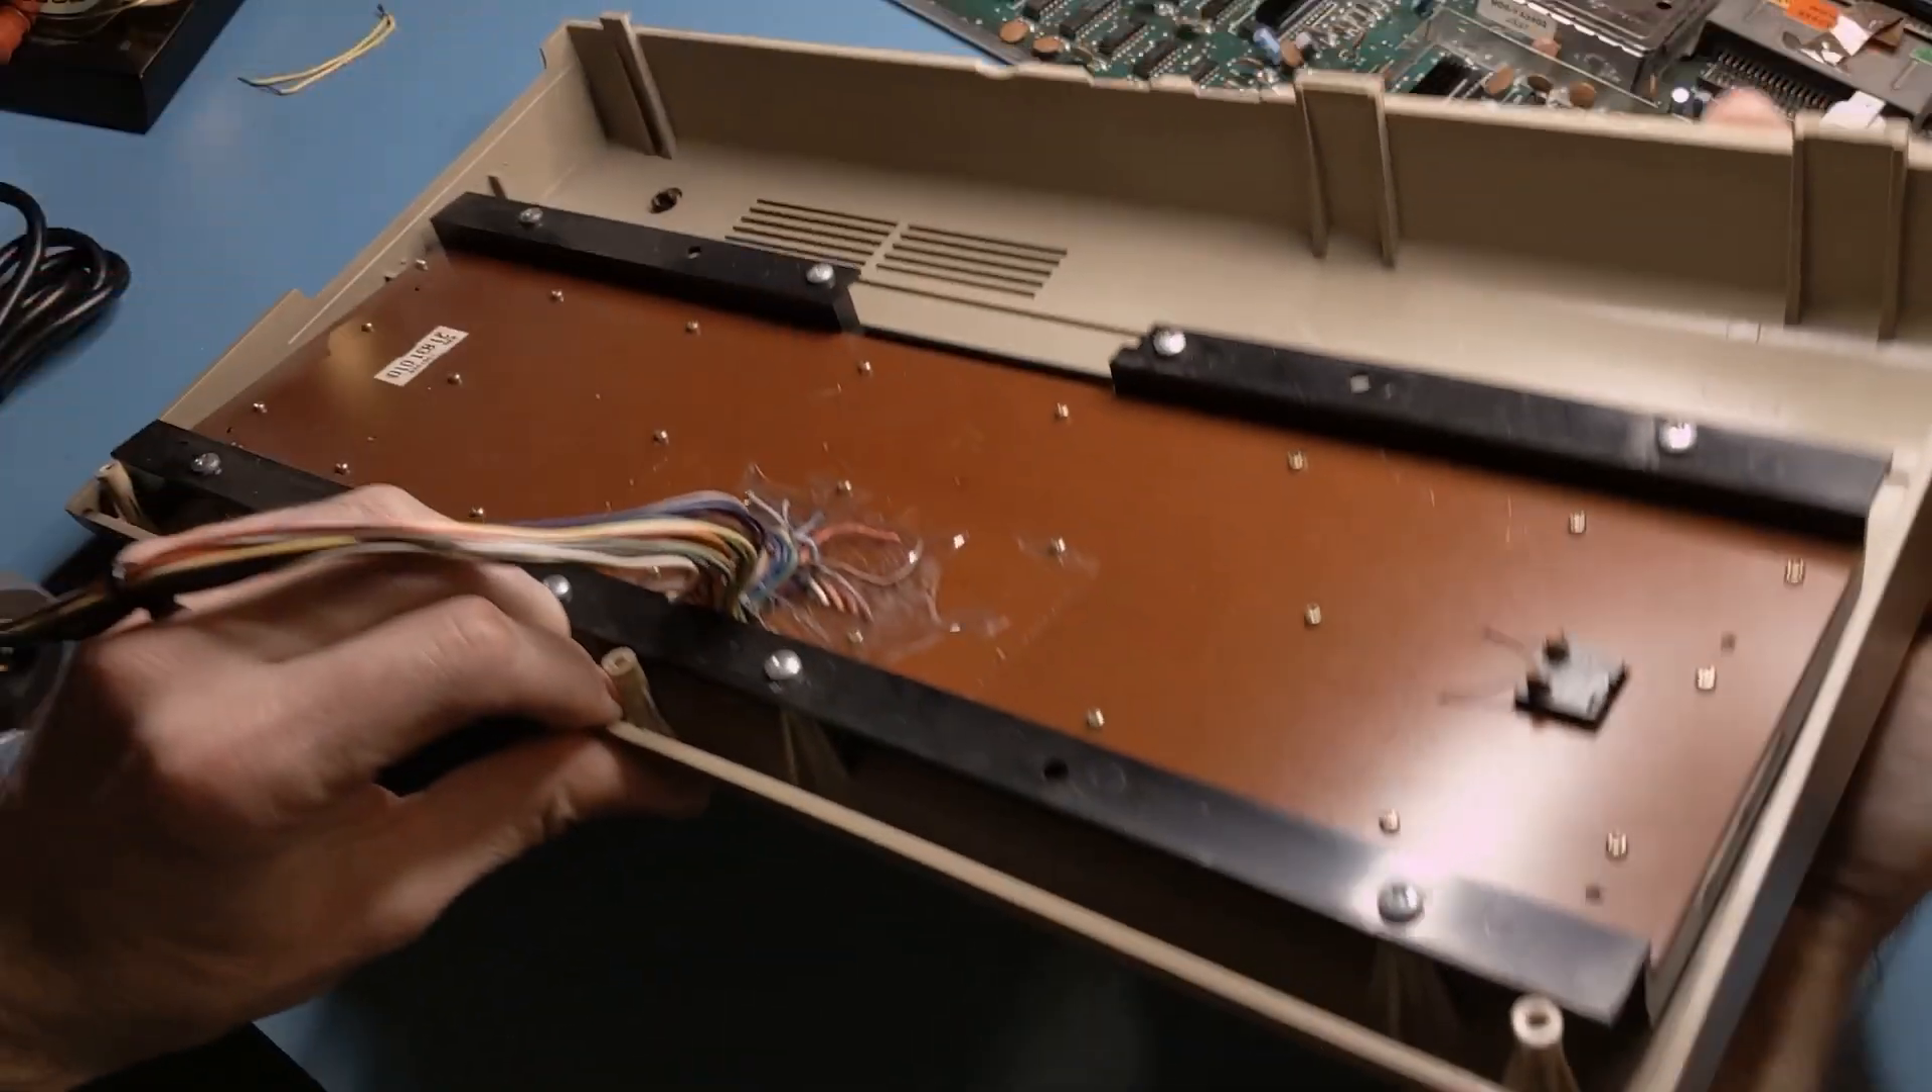Clearly this keyboard needs to be fully disassembled for a thorough cleaning. Eight more screws hold the keyboard to the case.